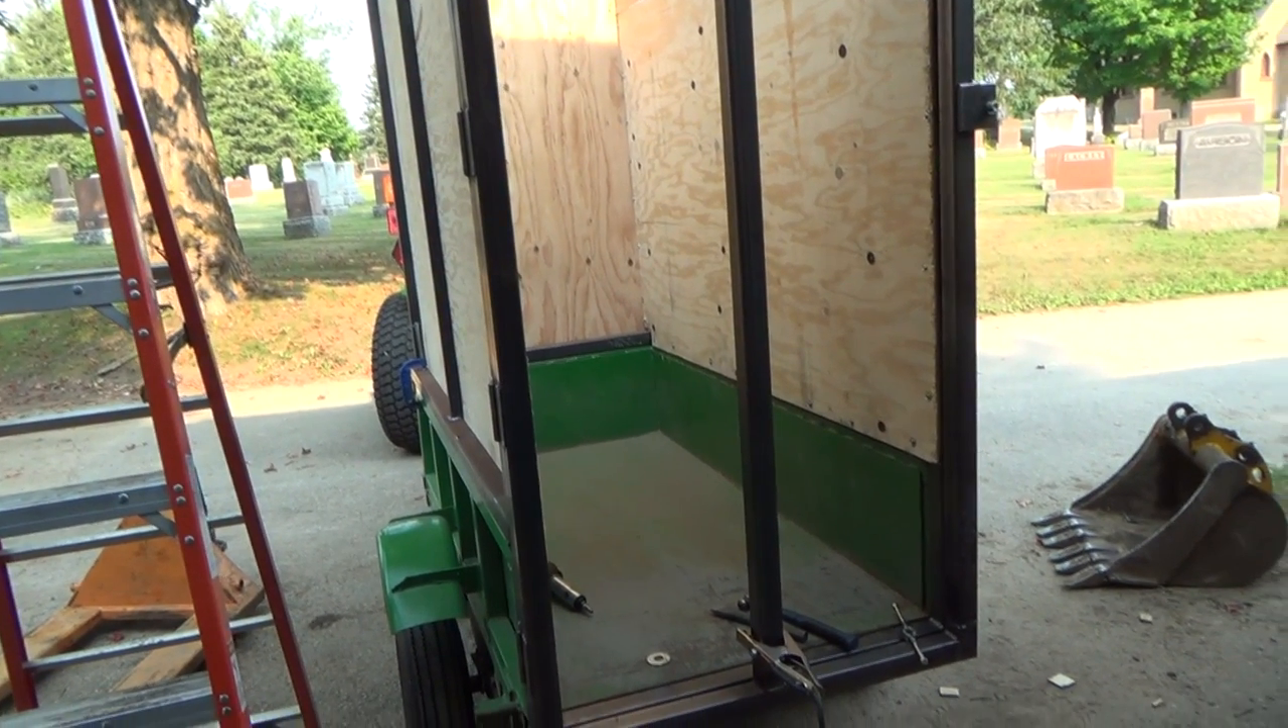I also gotta put a skin on this door yet too.